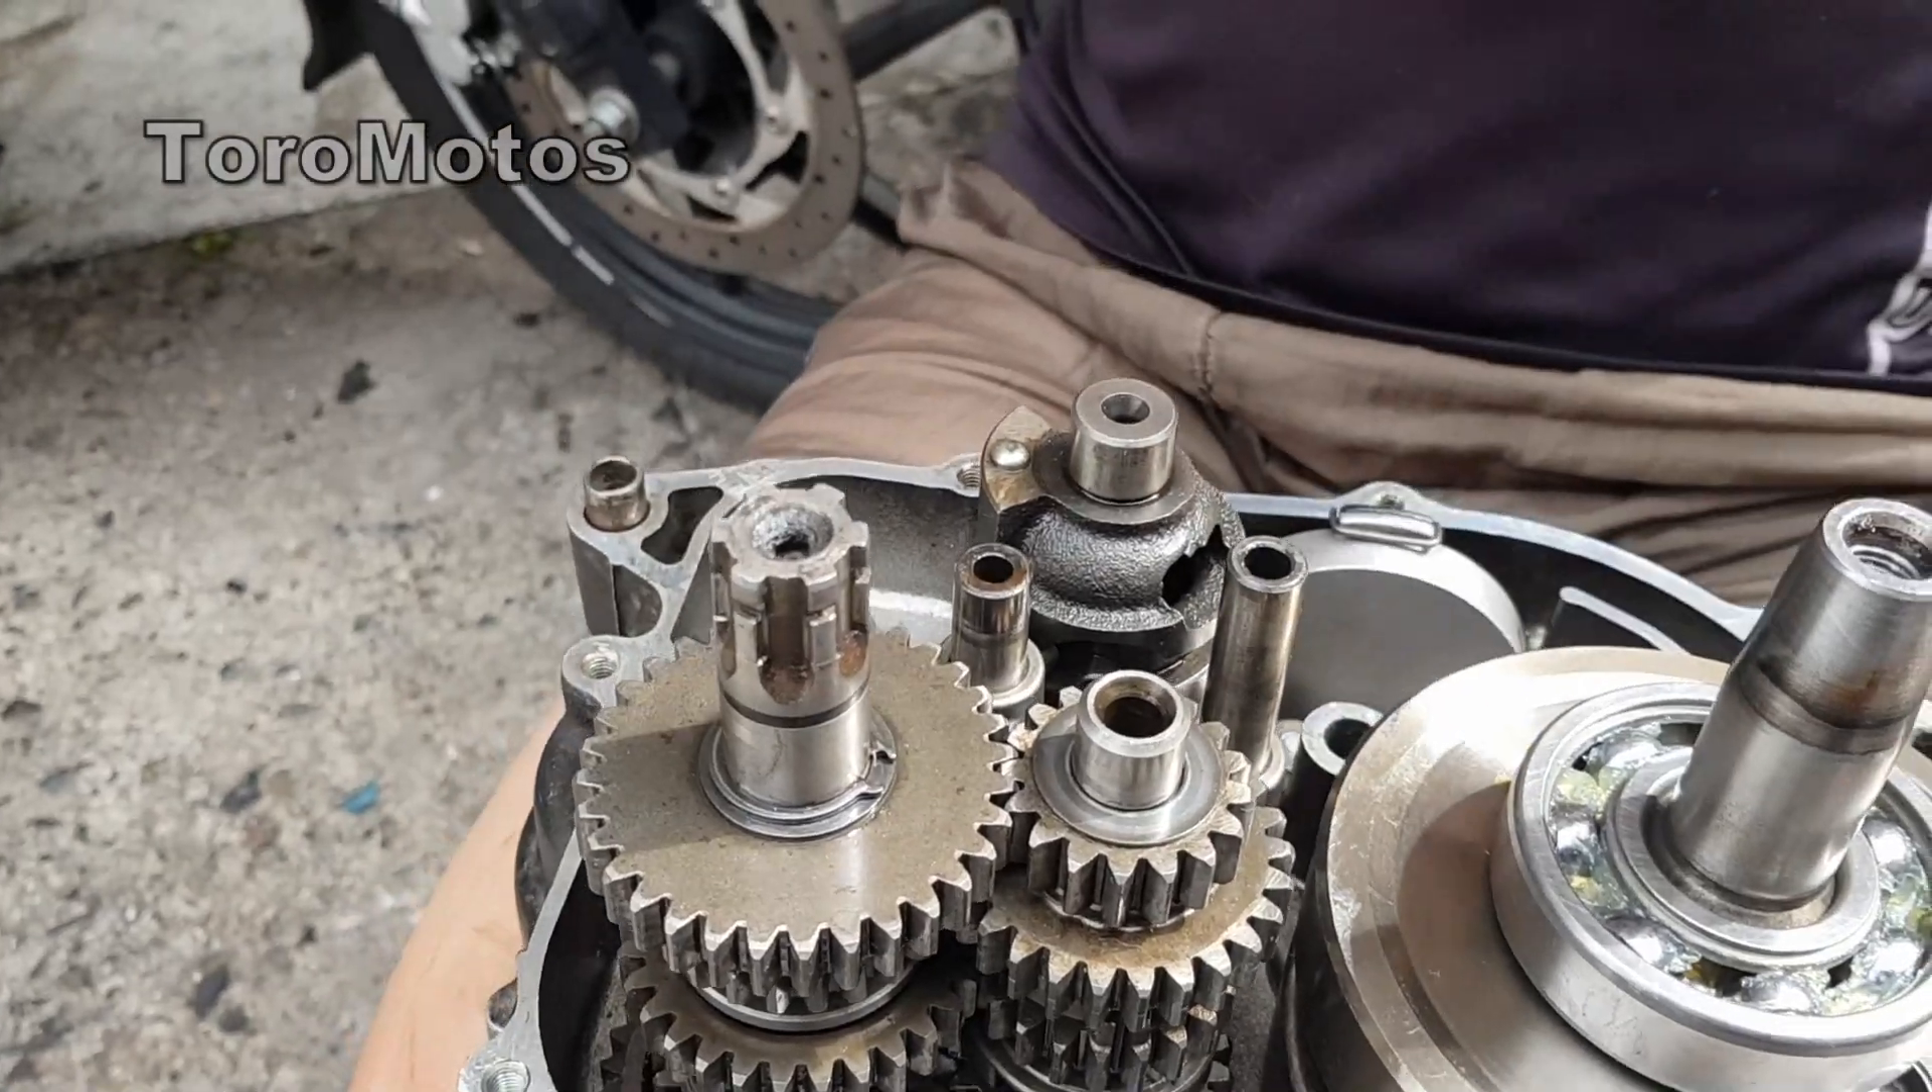Y ya de esta forma quedaría la caja de cambios armada.